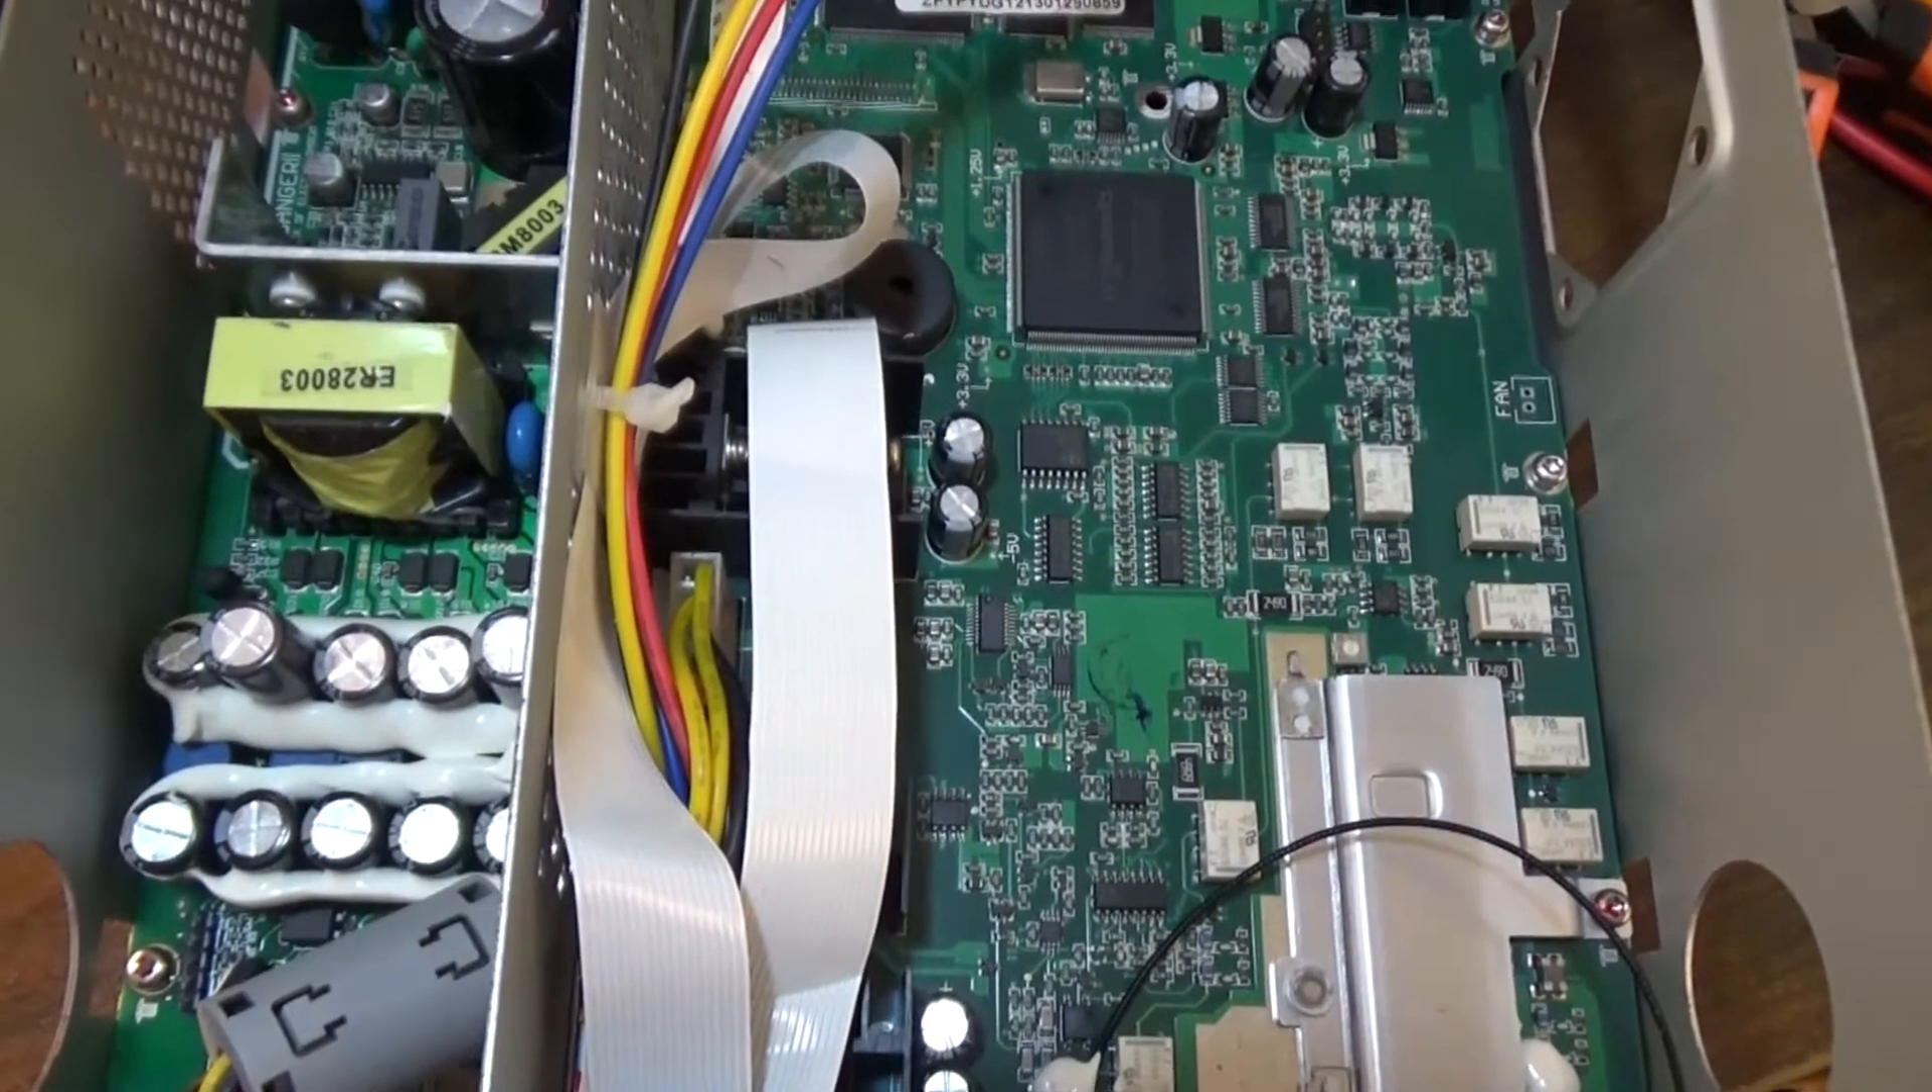I have already opened the function generator.